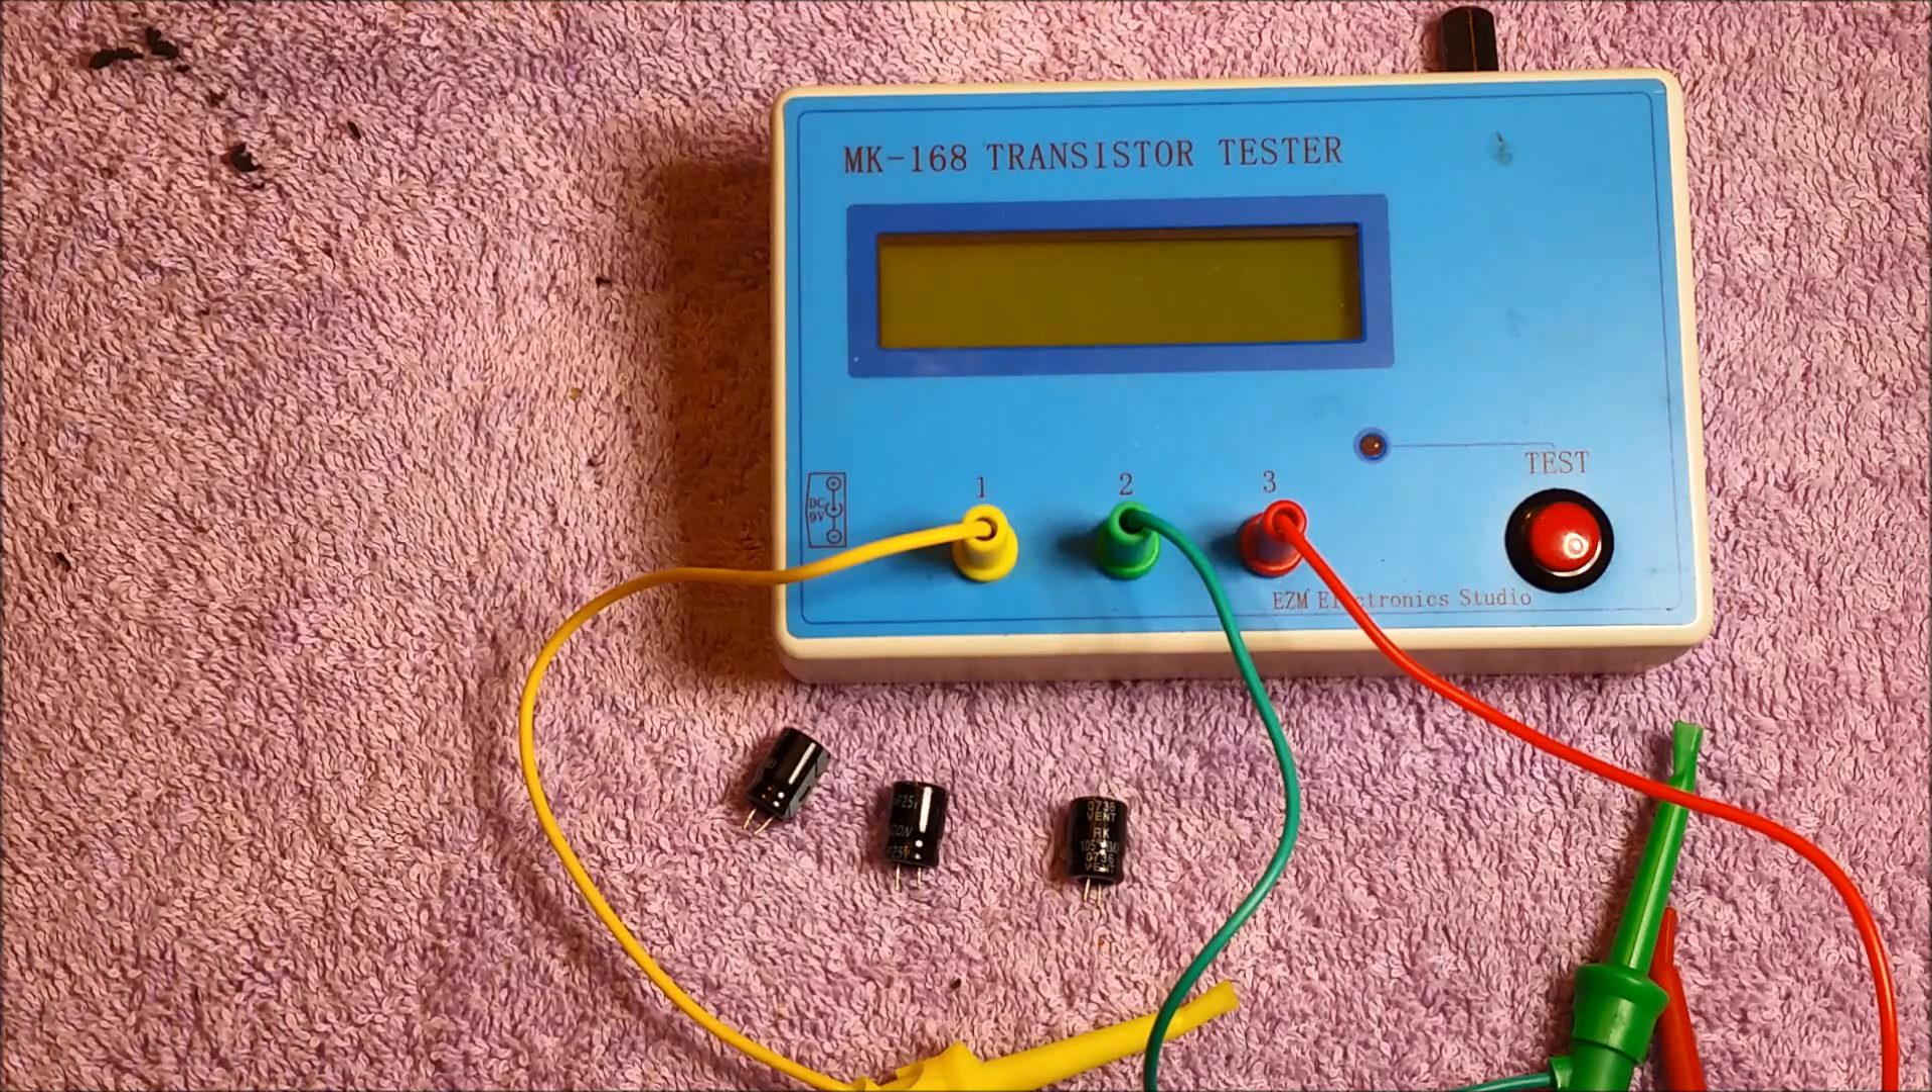Okay, so I've got the three capacitors out of the board.